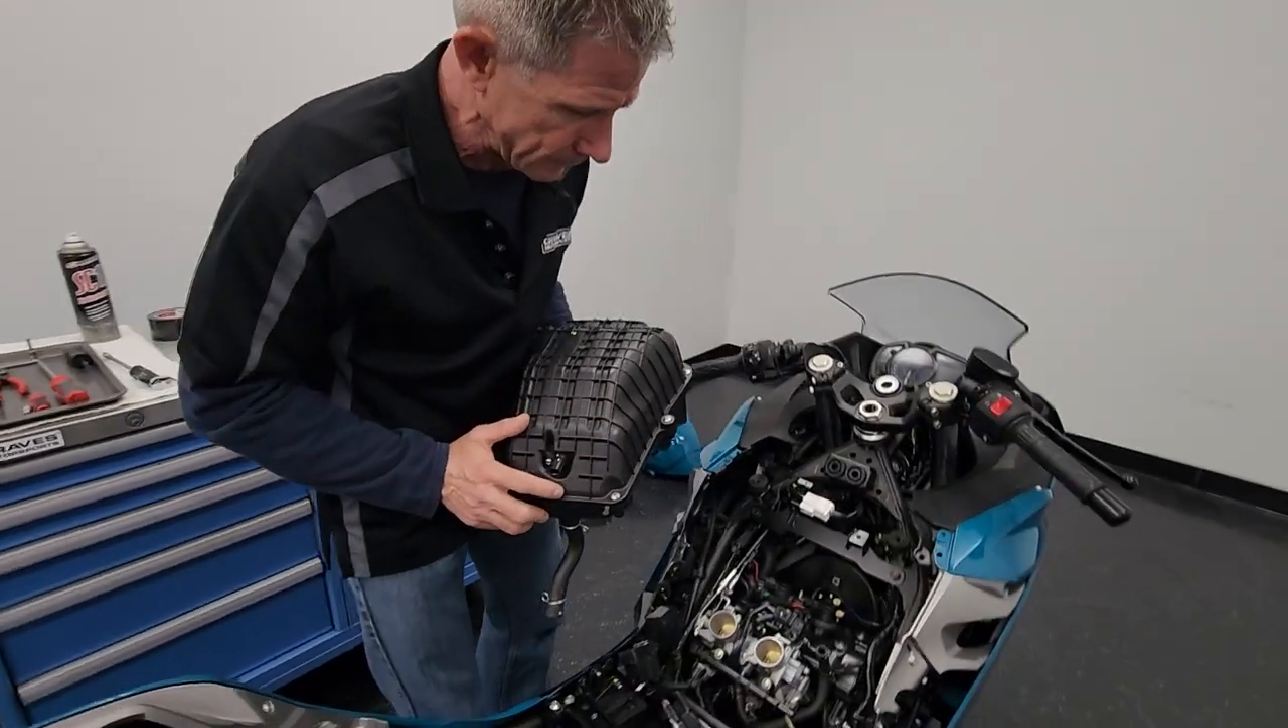So we've got the airbox off.